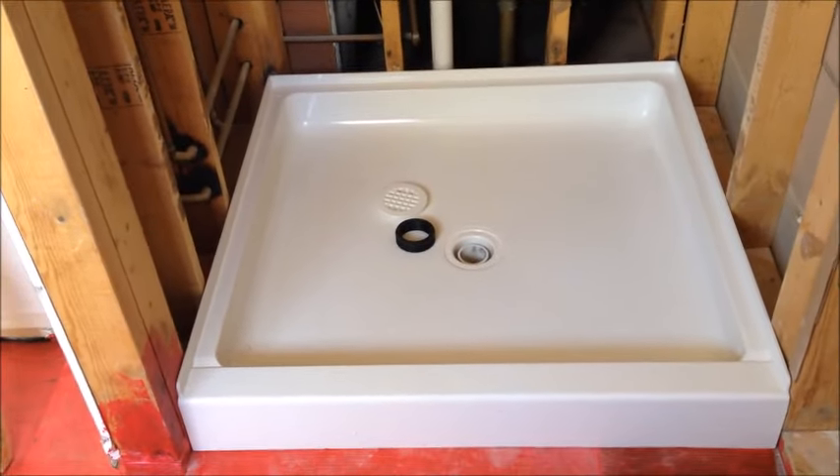Having gone back and getting the same pan from the manufacturer it fits perfectly.